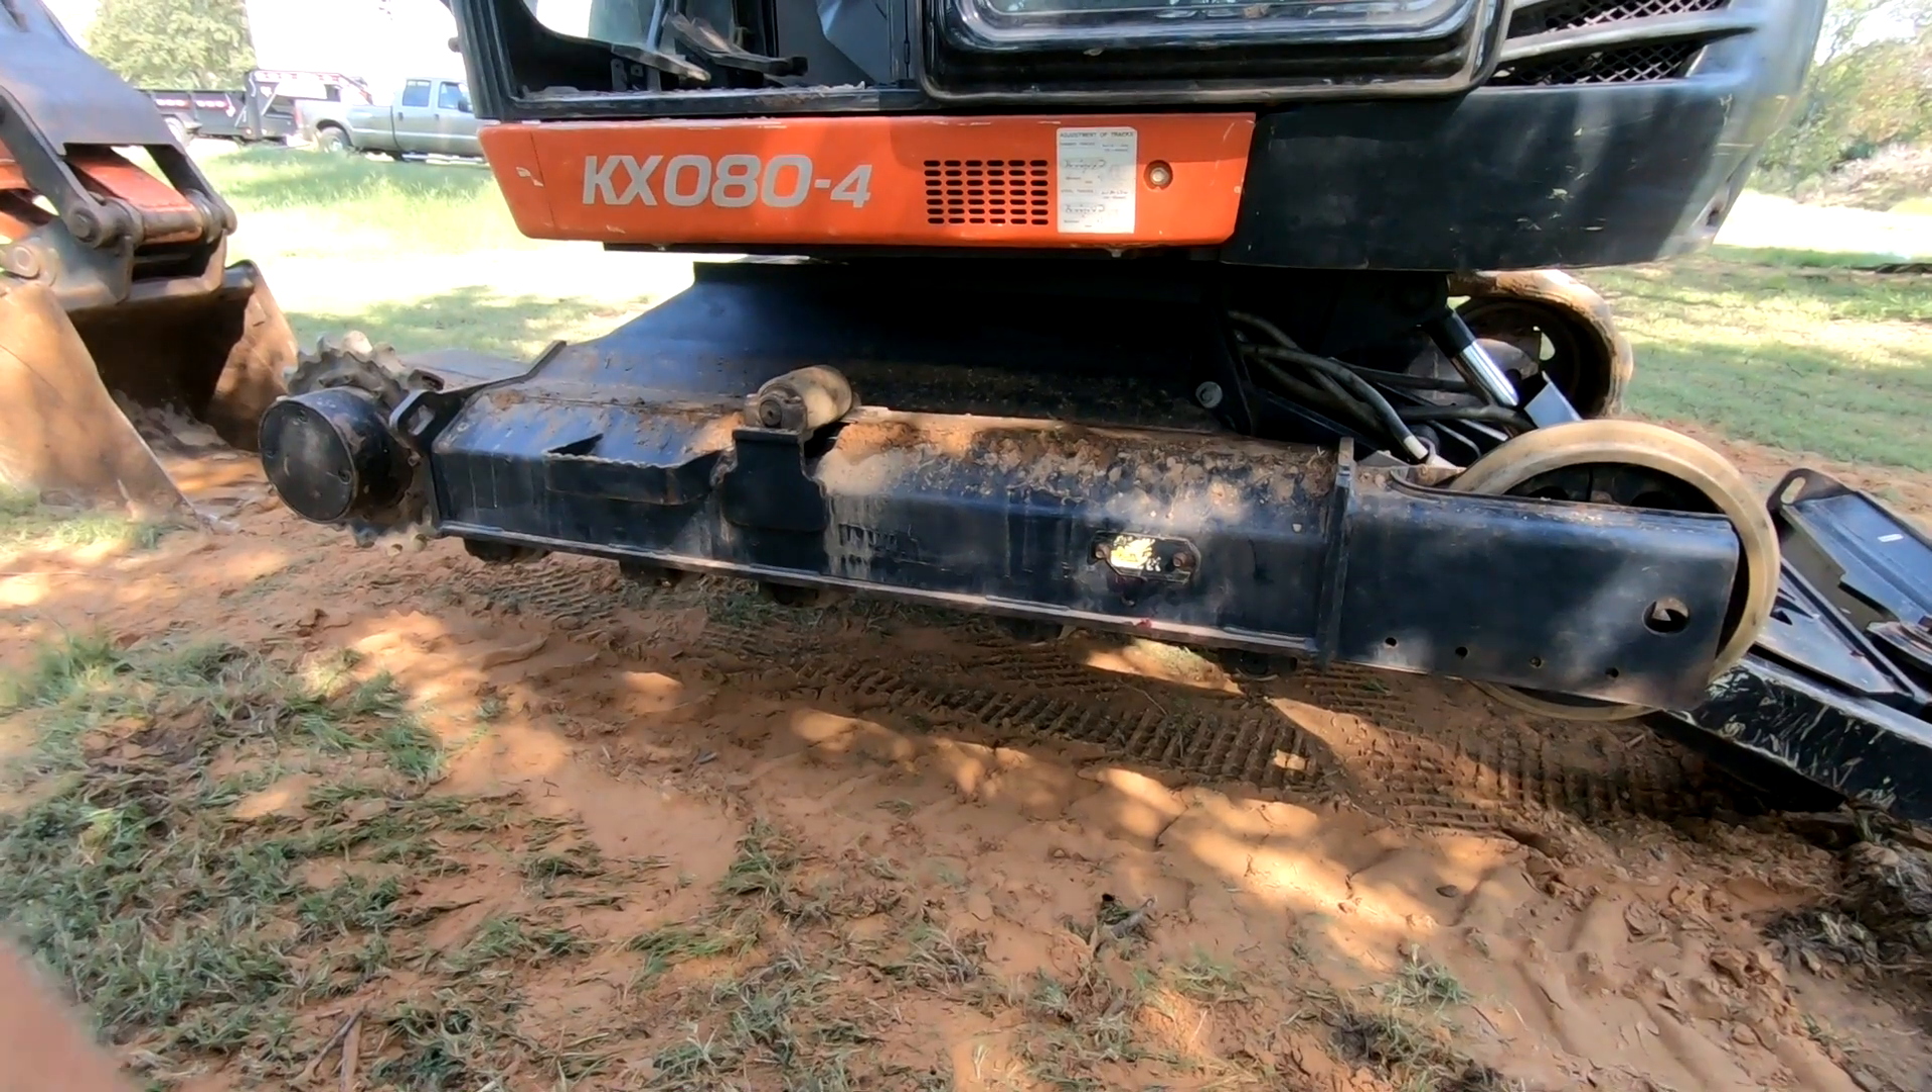Okay so the track's out of the way.